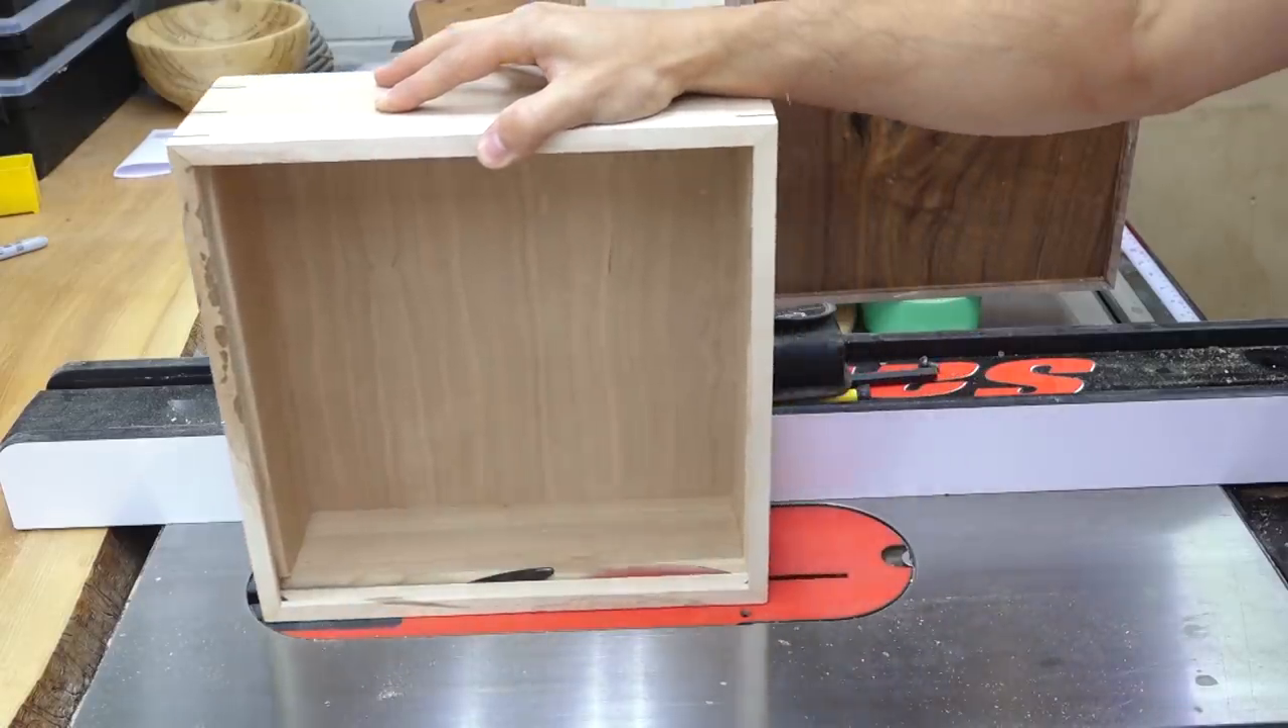There is the box all assembled.